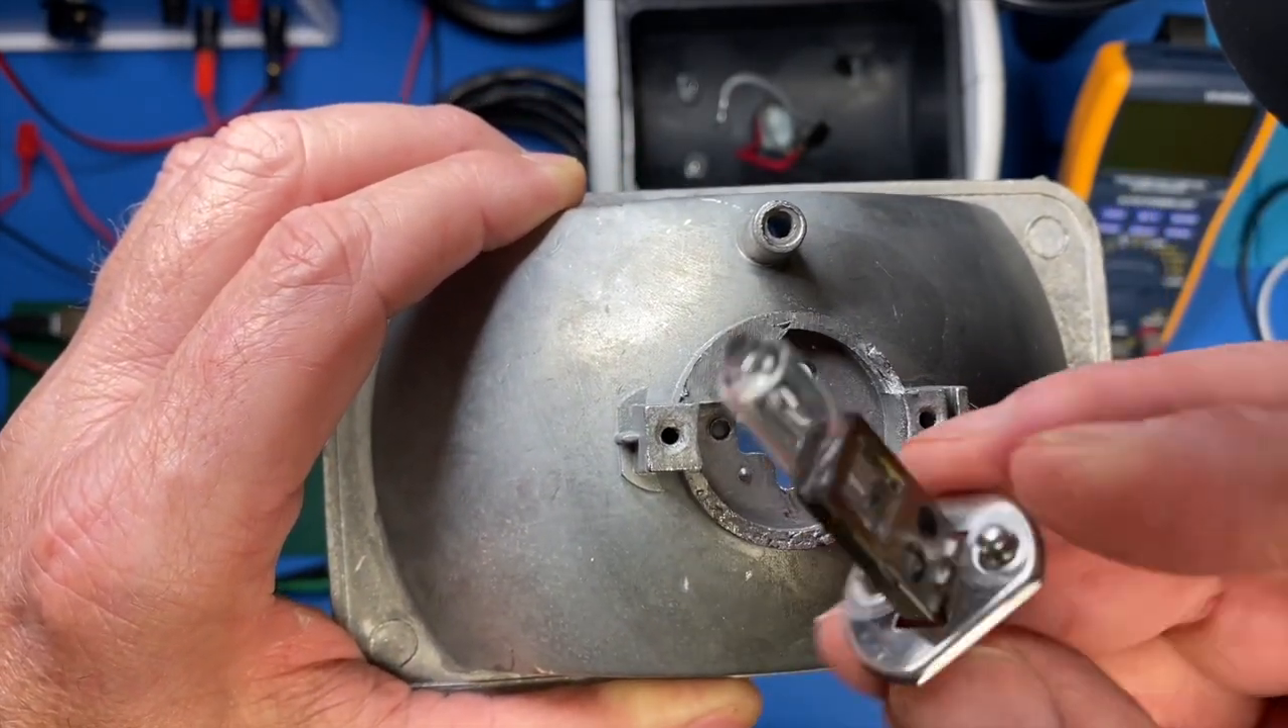I removed the 12 volt bulb which is in a custom package and it's a small bulb.